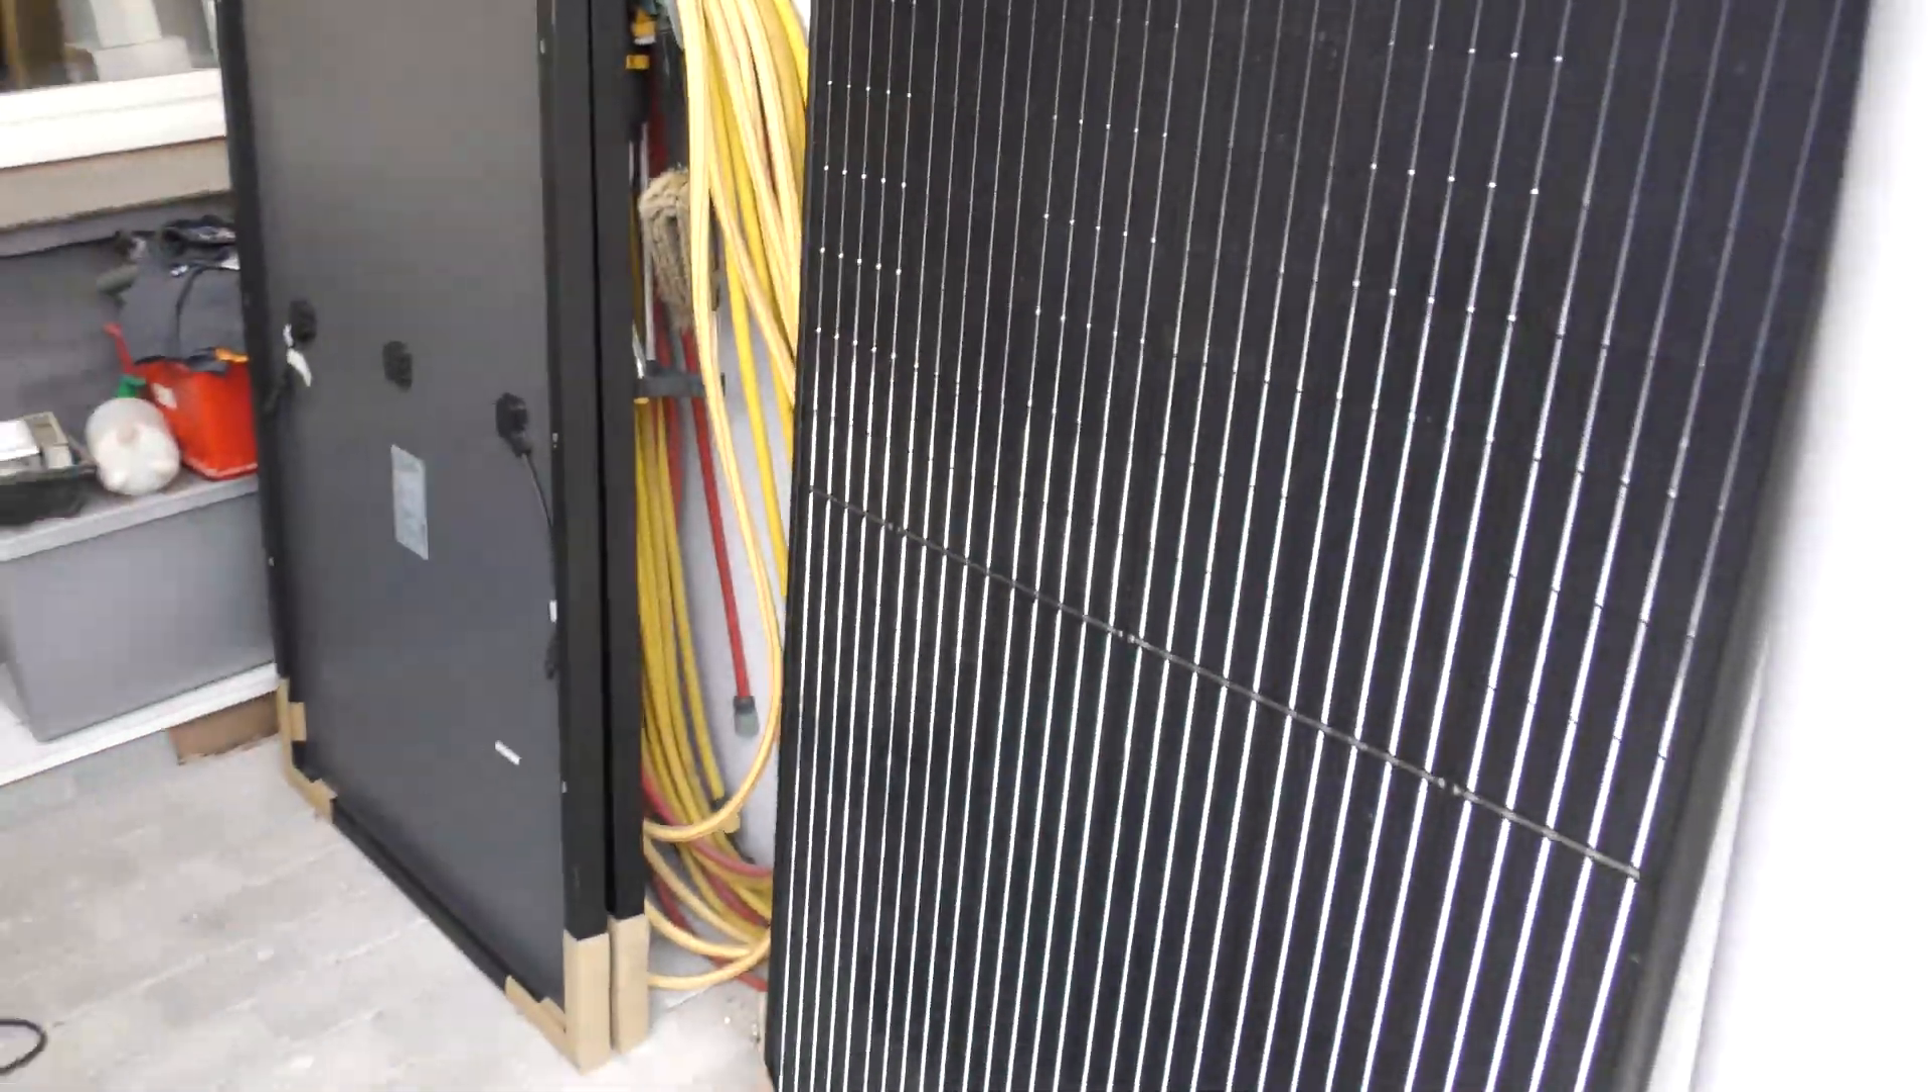This is the three solar panels that I have not yet mounted.